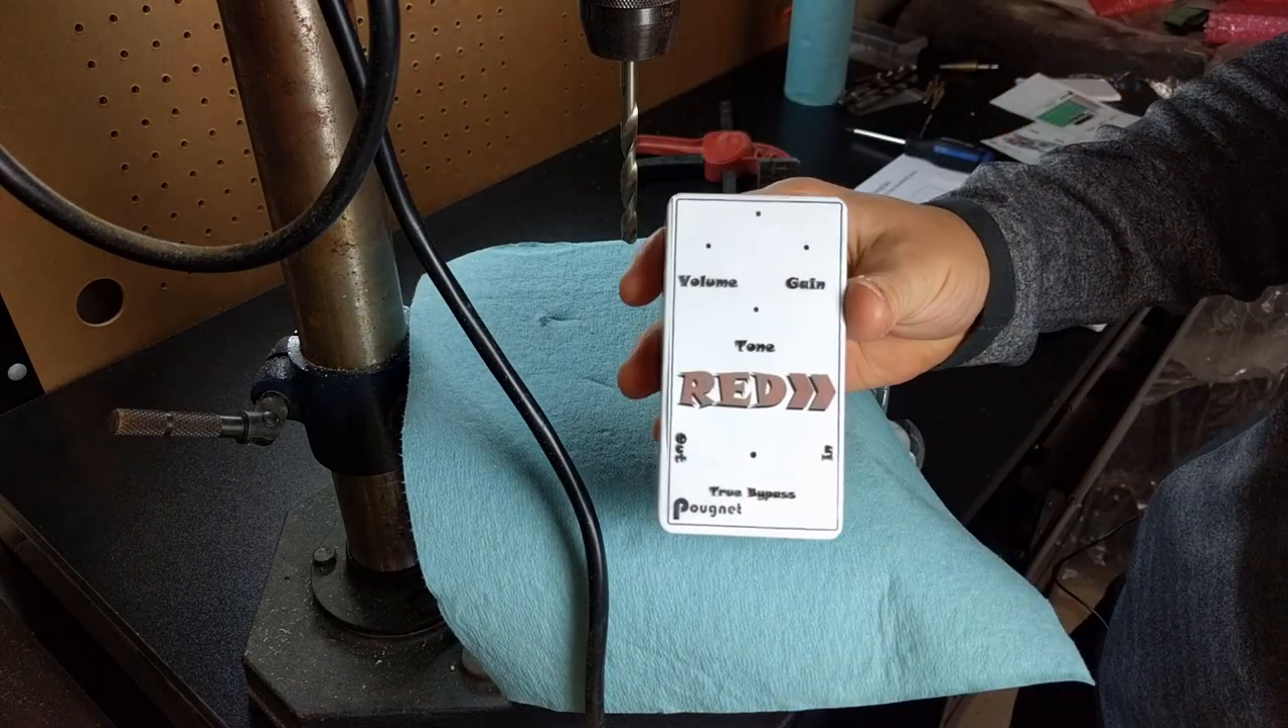So now we have our template on top.